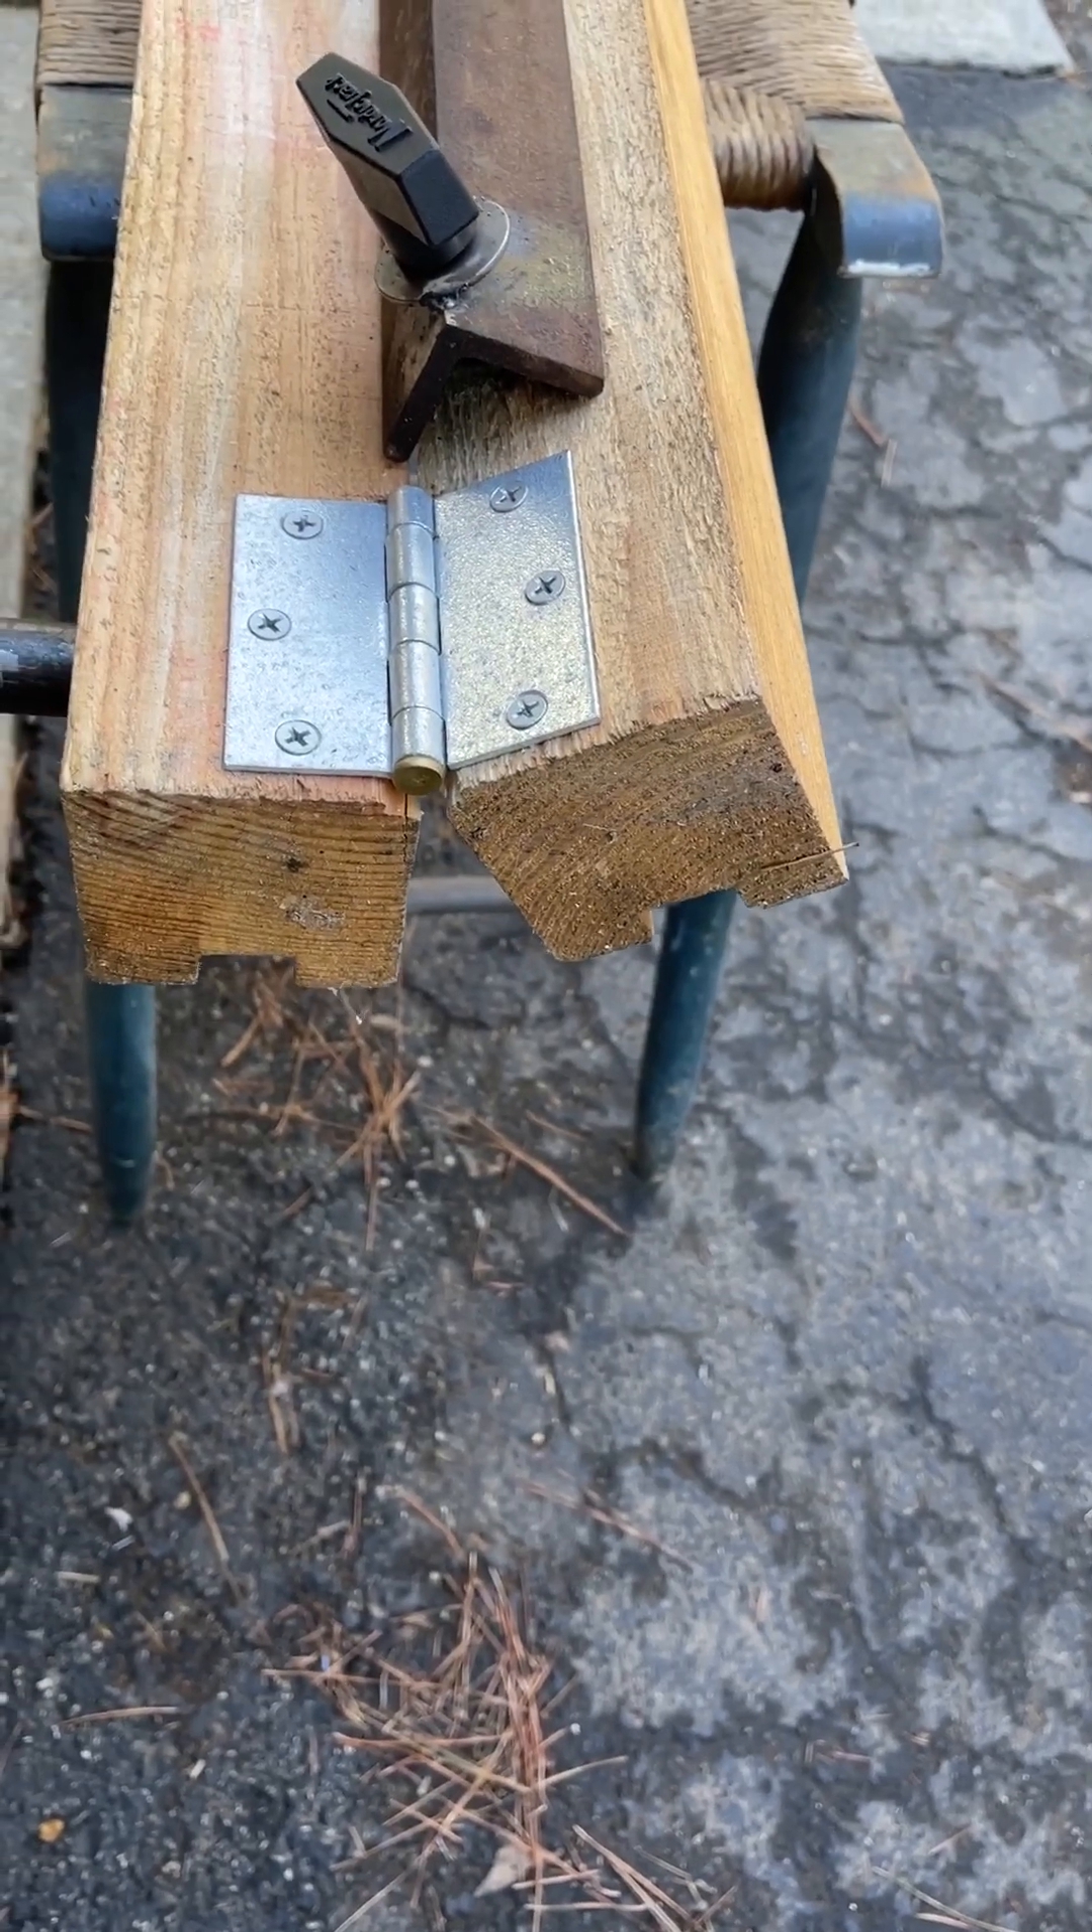I chiseled out for the hinges to recess the barrel part of the hinge and I made sure that the barrel part of the hinge landed between the two boards.